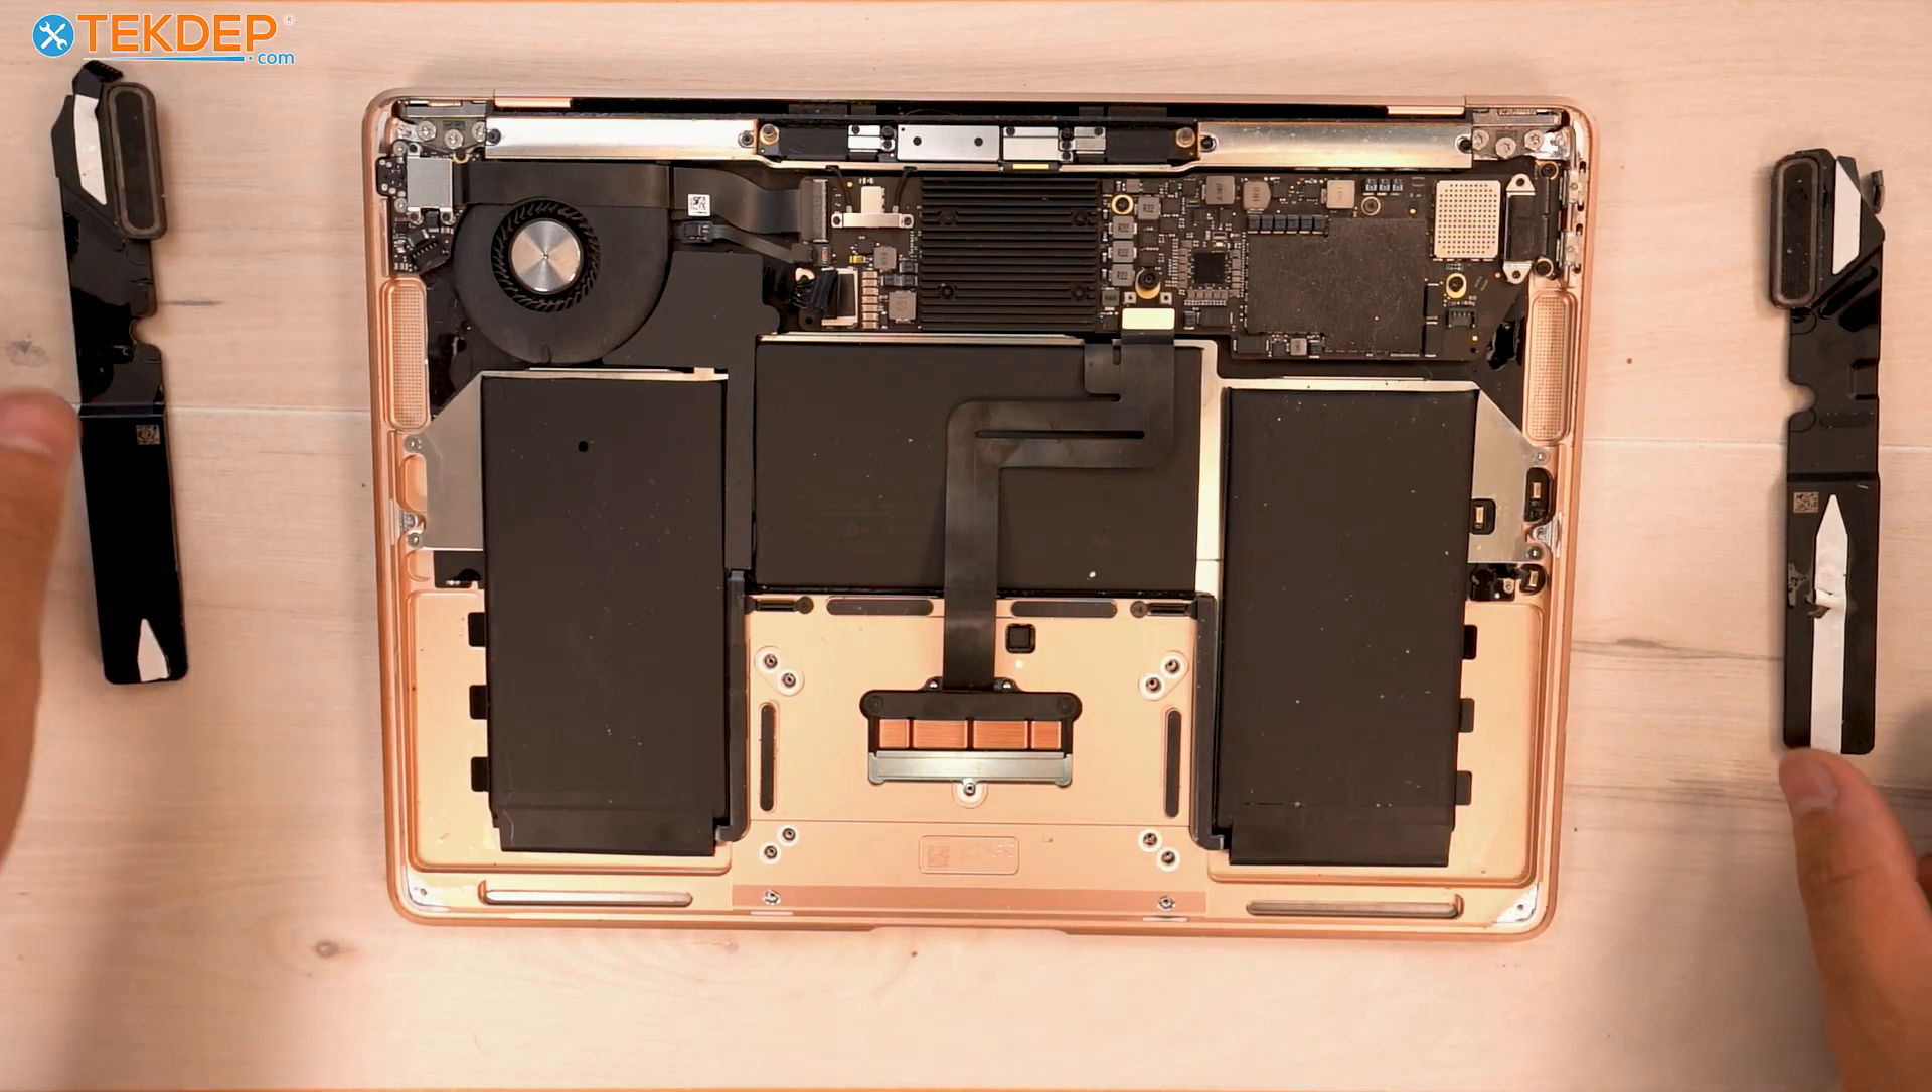So that's both our speakers removed.